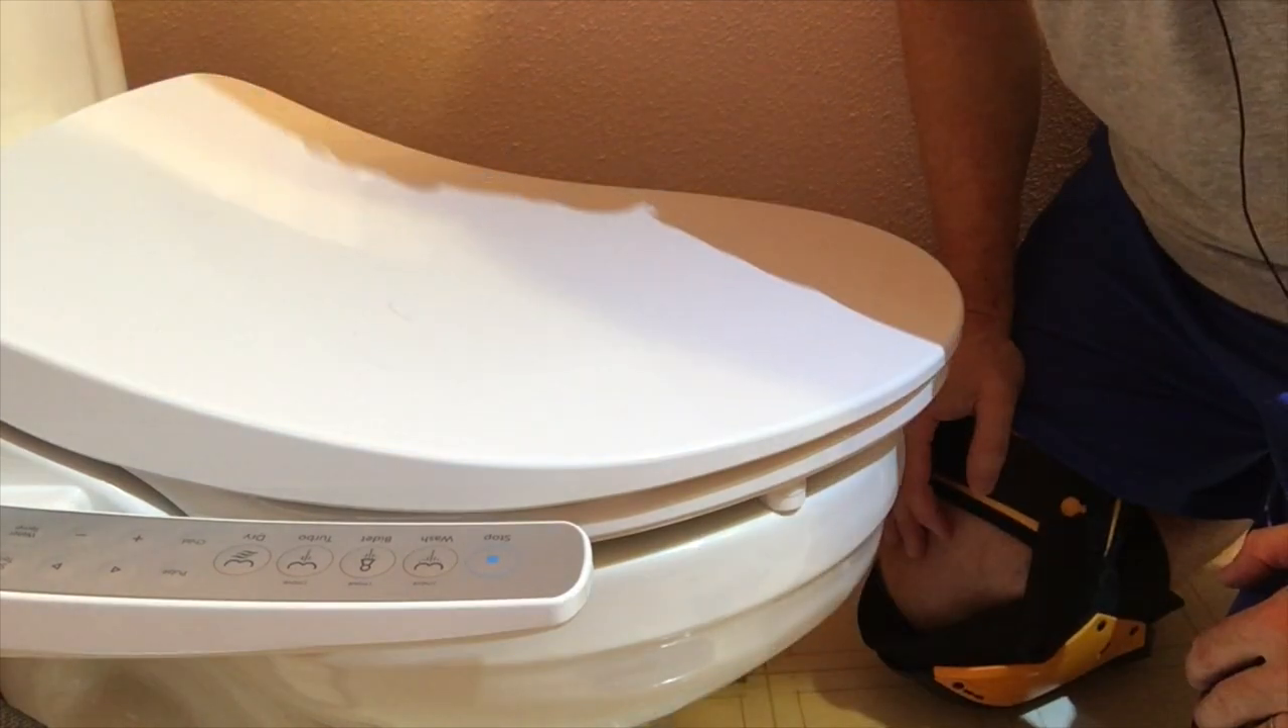So we snap the seat on, and you're noticing that the bidet lid is much longer than my round toilet.